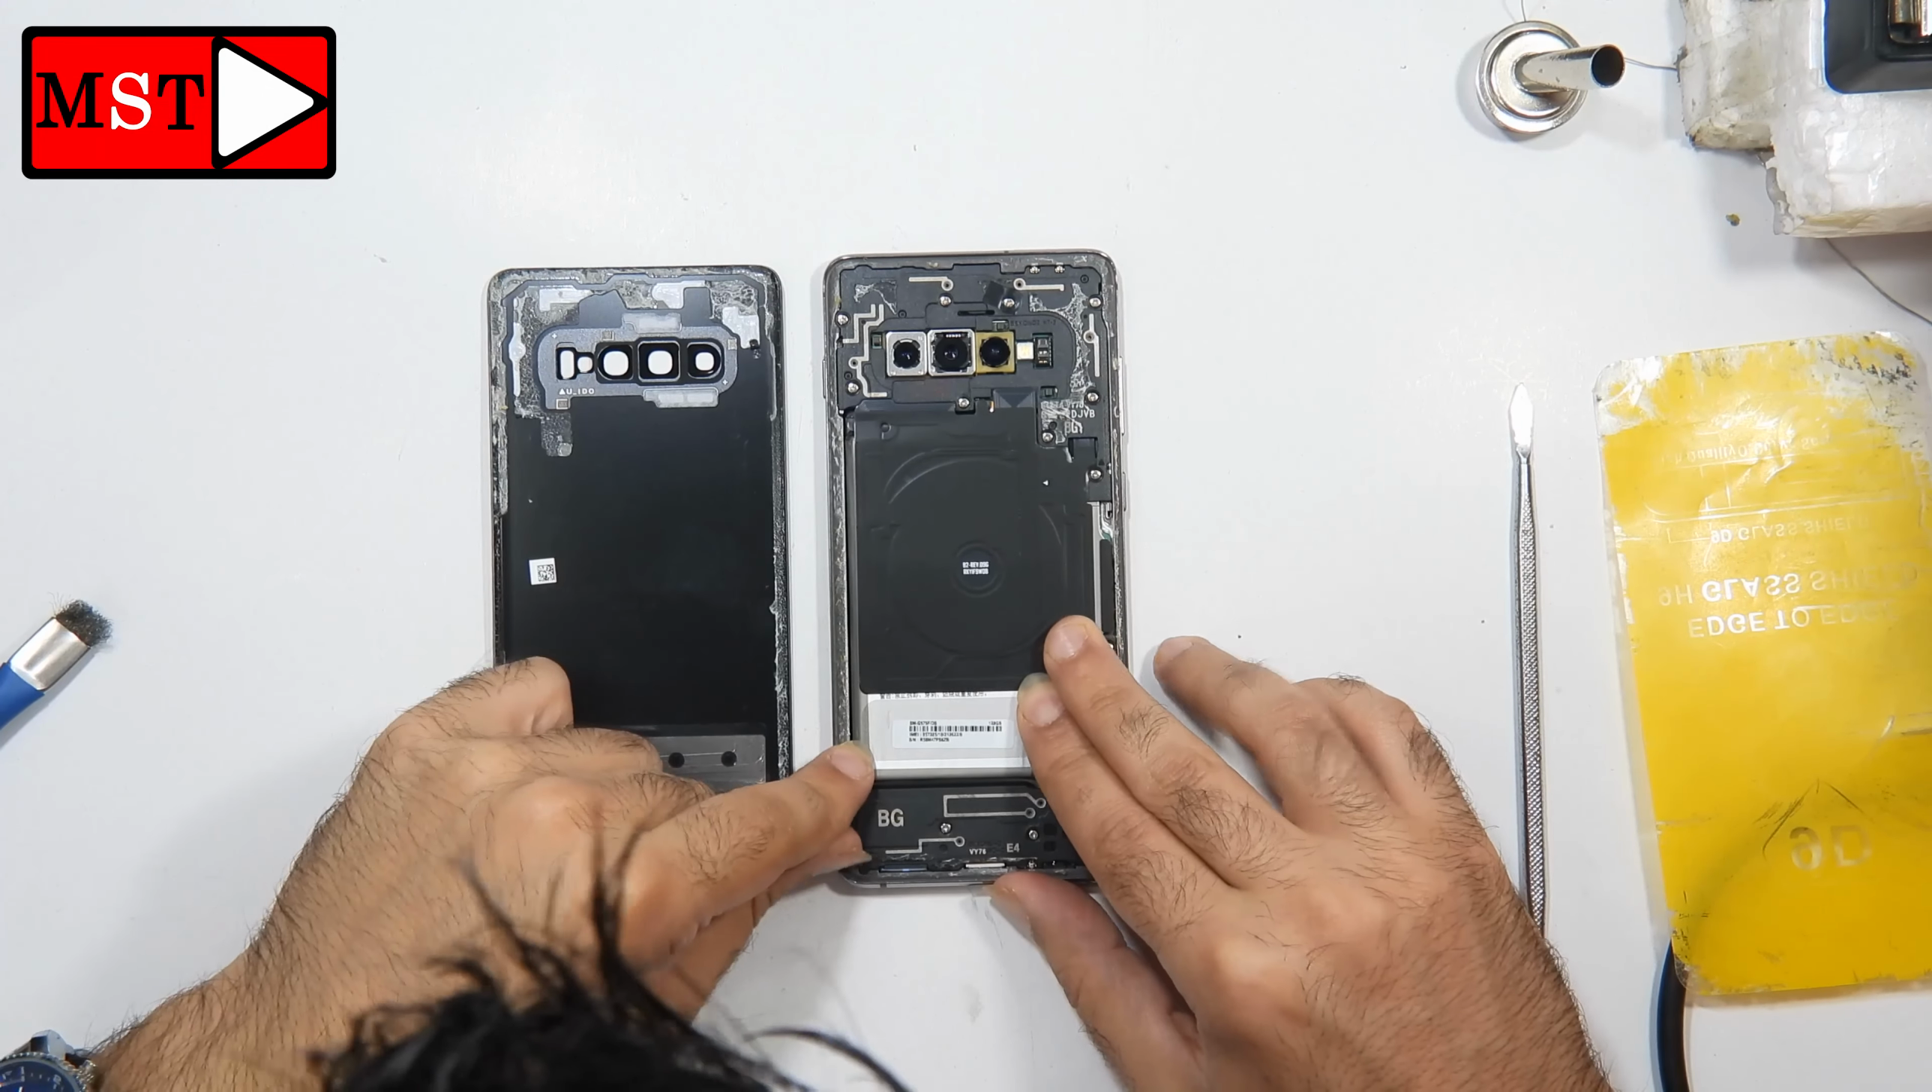Okay, the back has been removed.